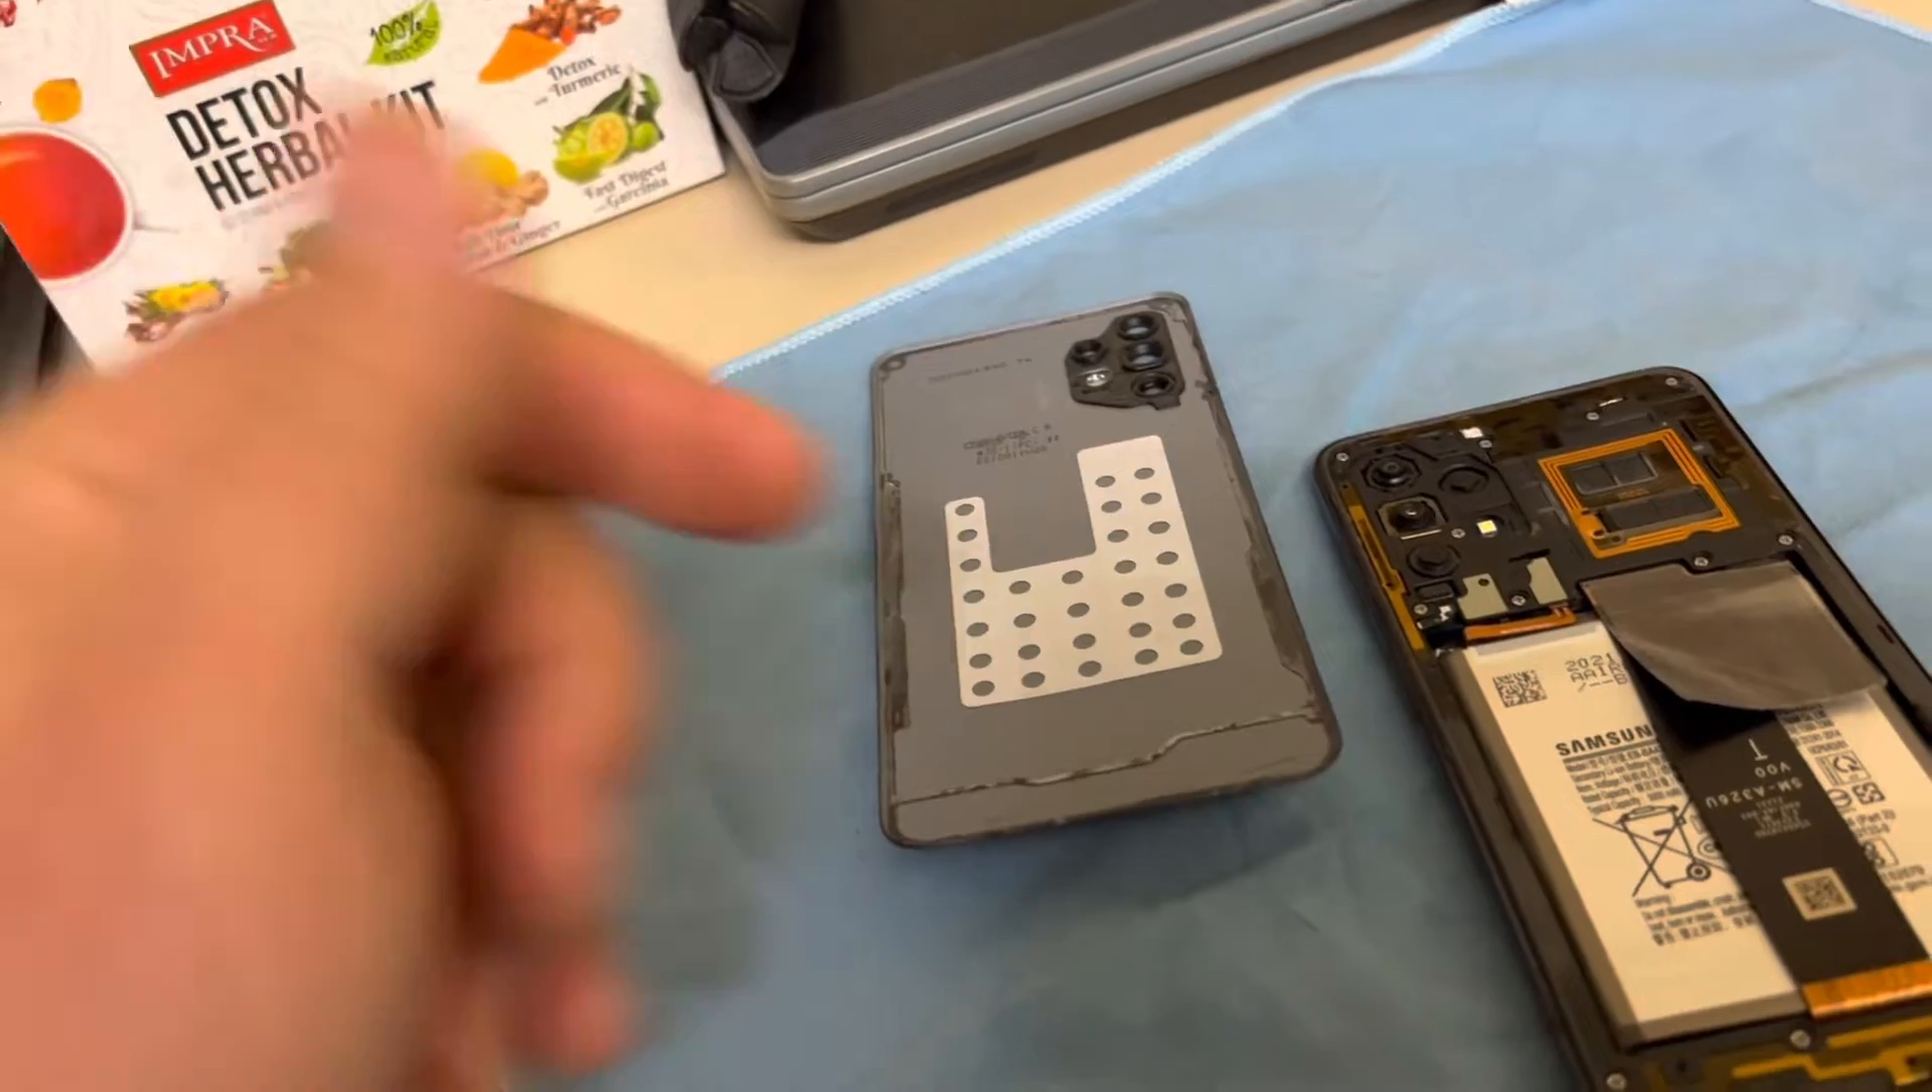Um so i already removed the back part and we're gonna do it little by little.